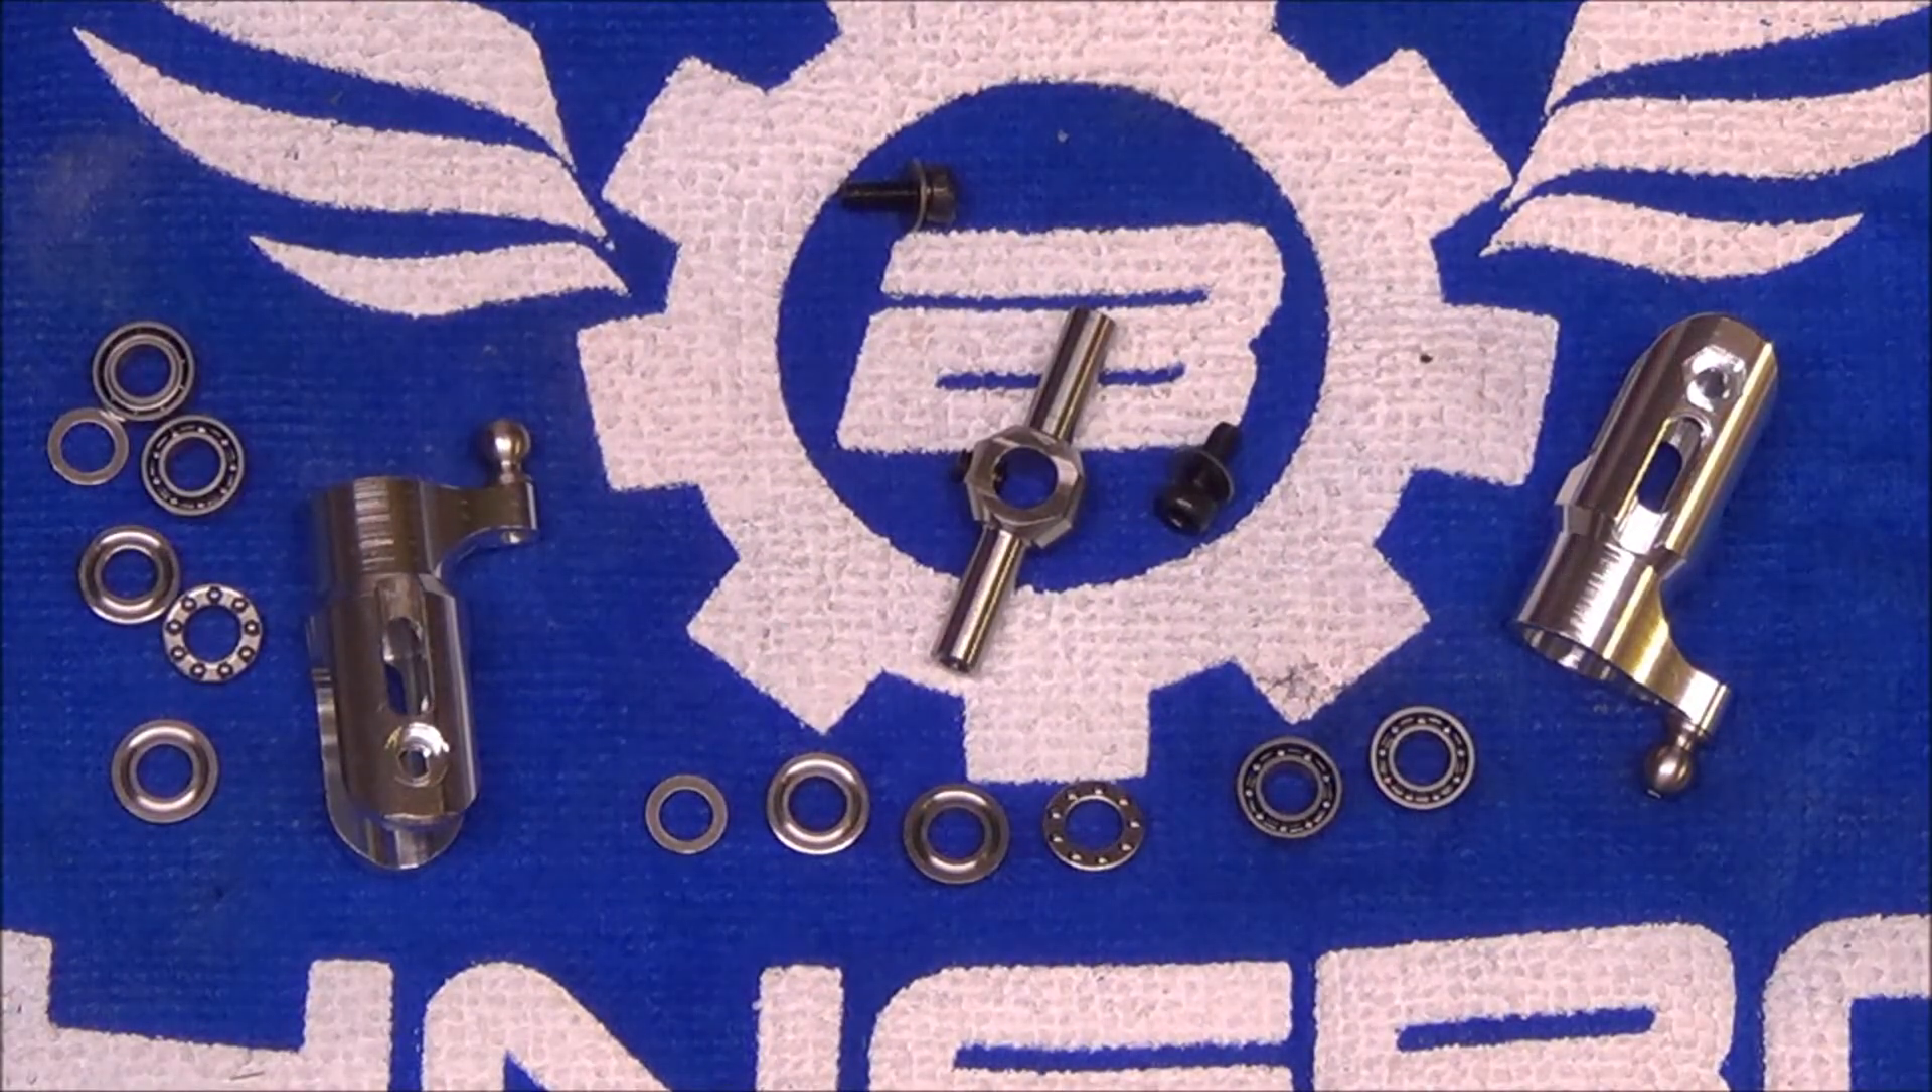Okay guys, what you can see is I've got the tail hub and tail rotor completely disassembled.